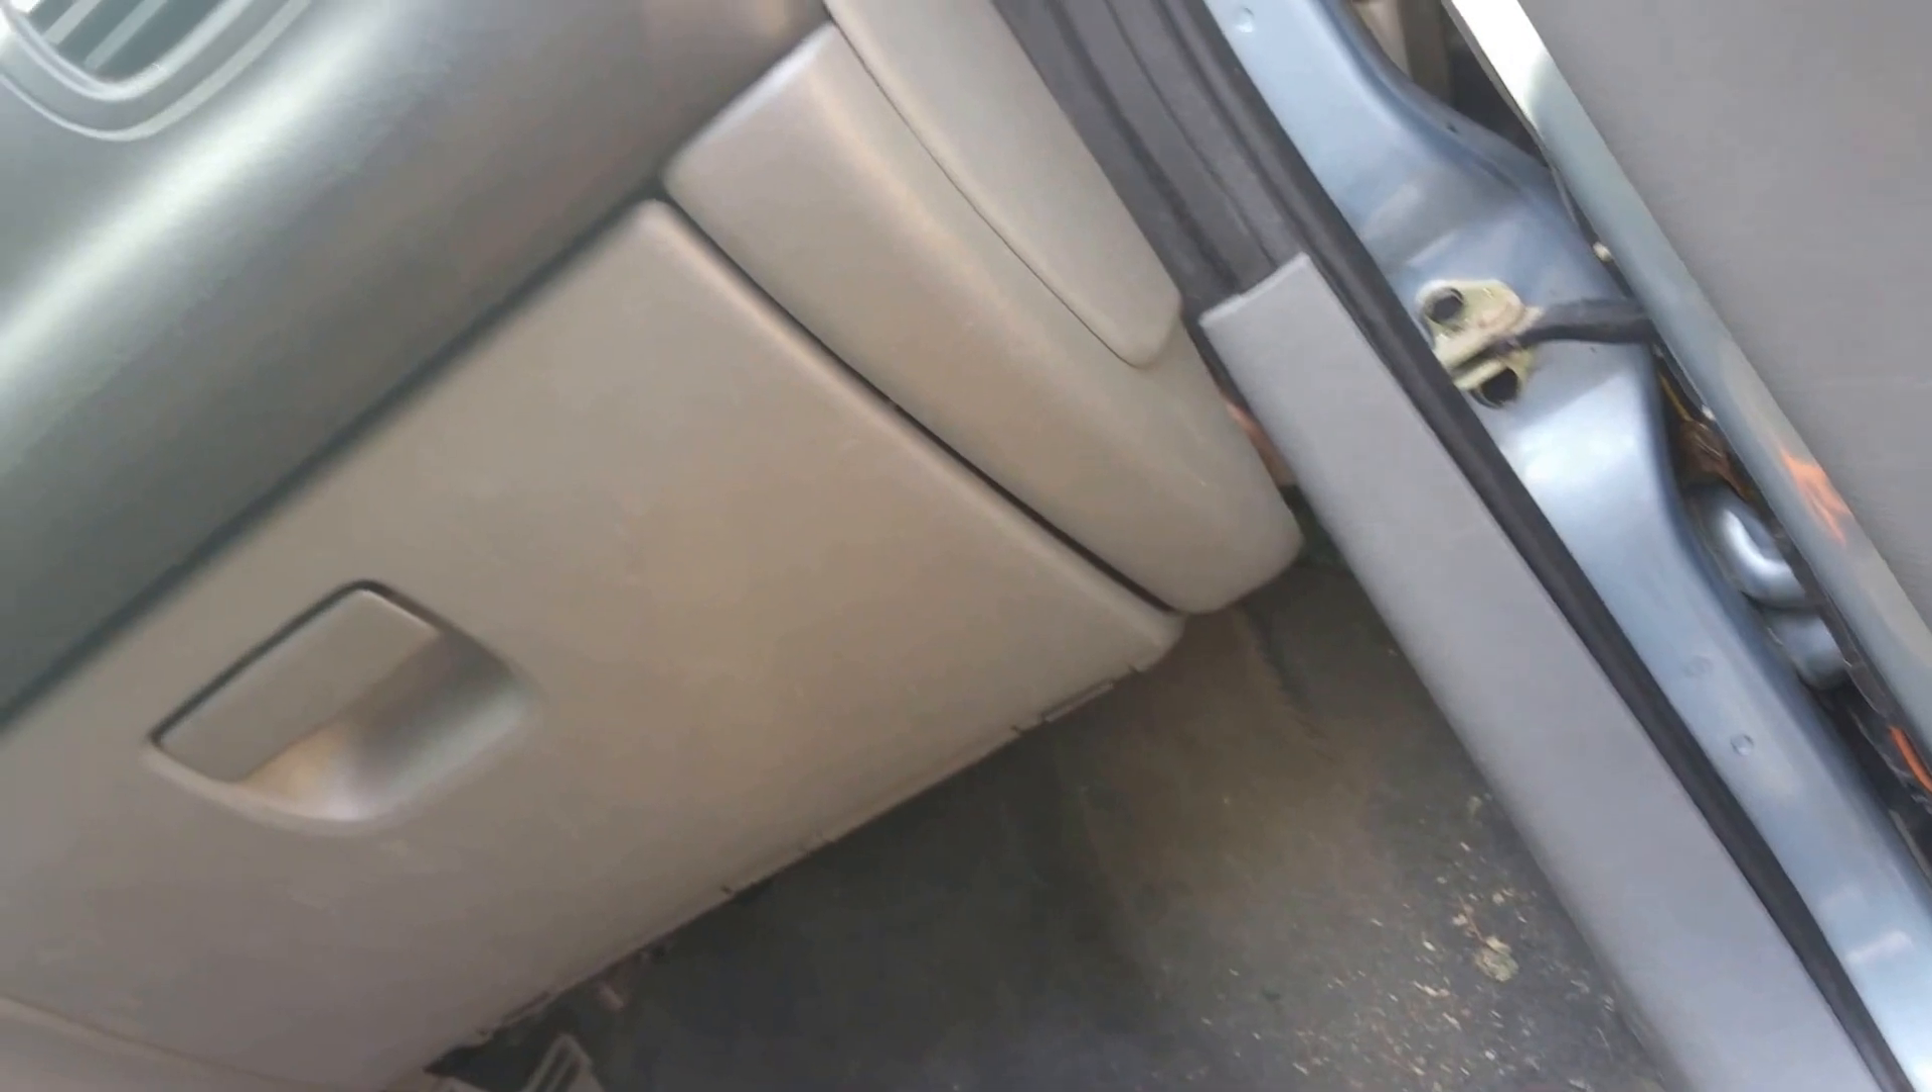Okay glove box is back into place and at this point in time you should have nice cold or hot air if you're doing the job in the winter time and it broke in the winter time.